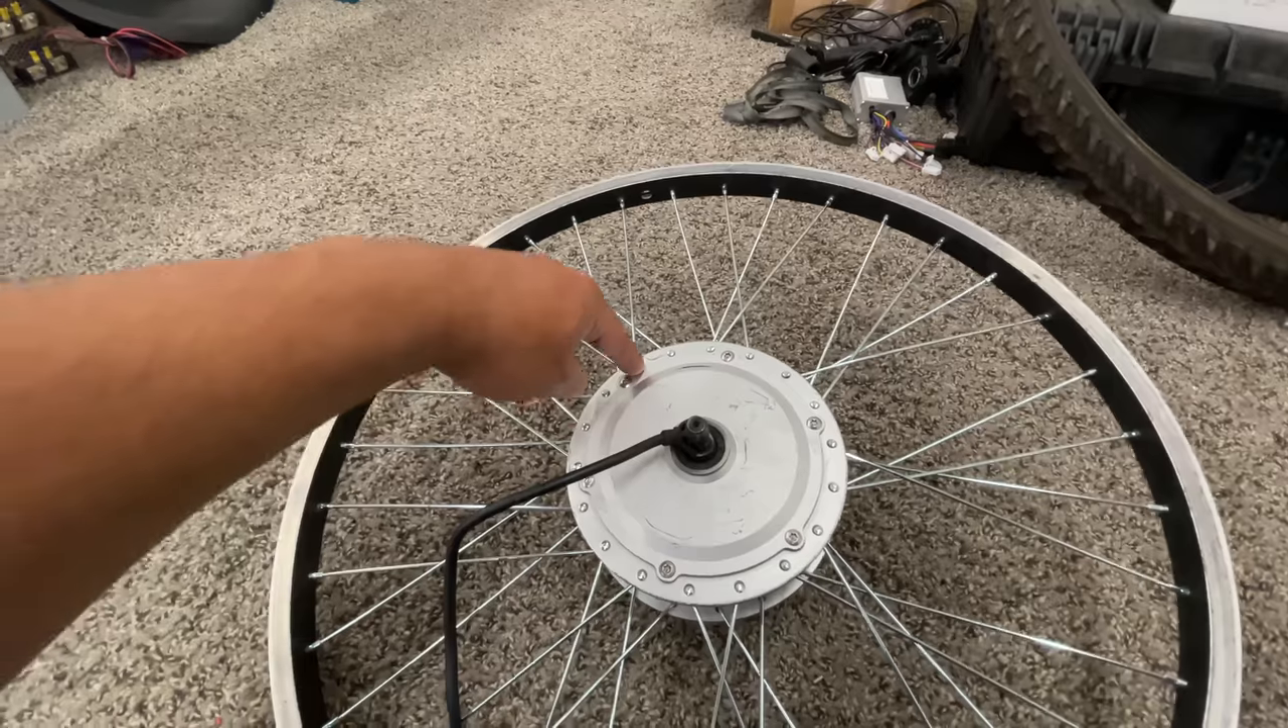So here is the final 24-inch rim loaded in here.